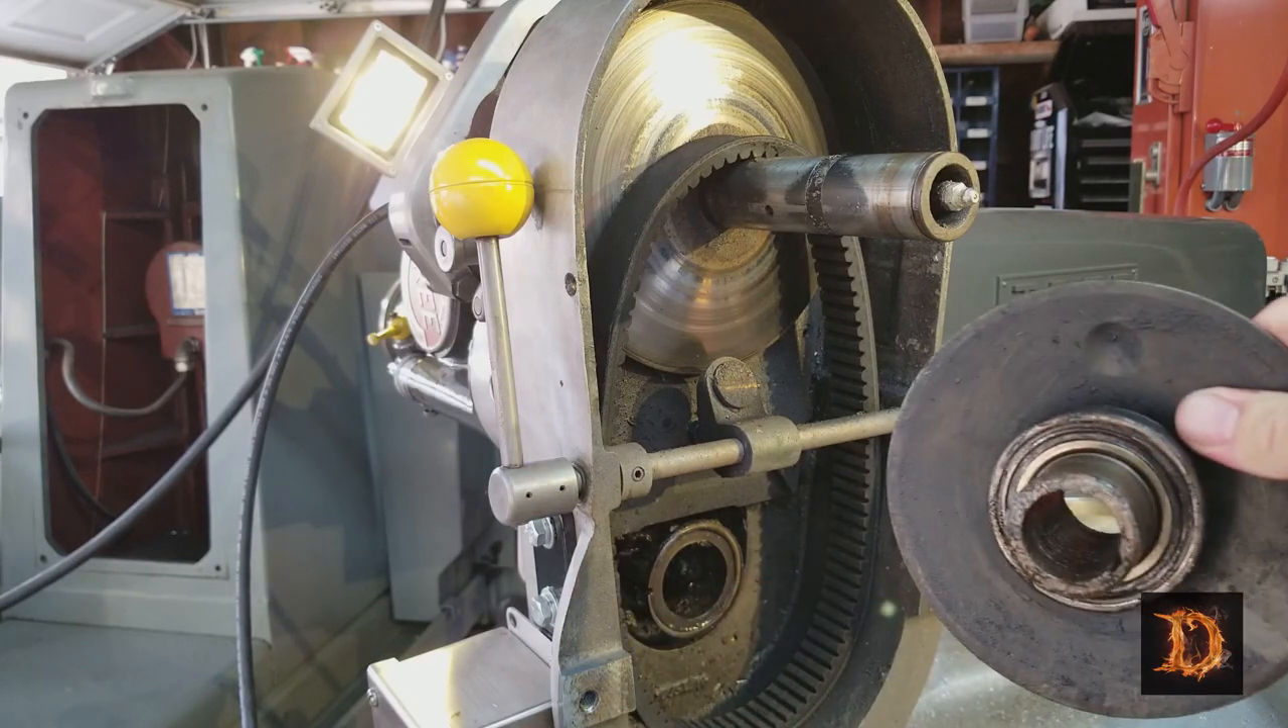We took off the pulley that came out of this section here.